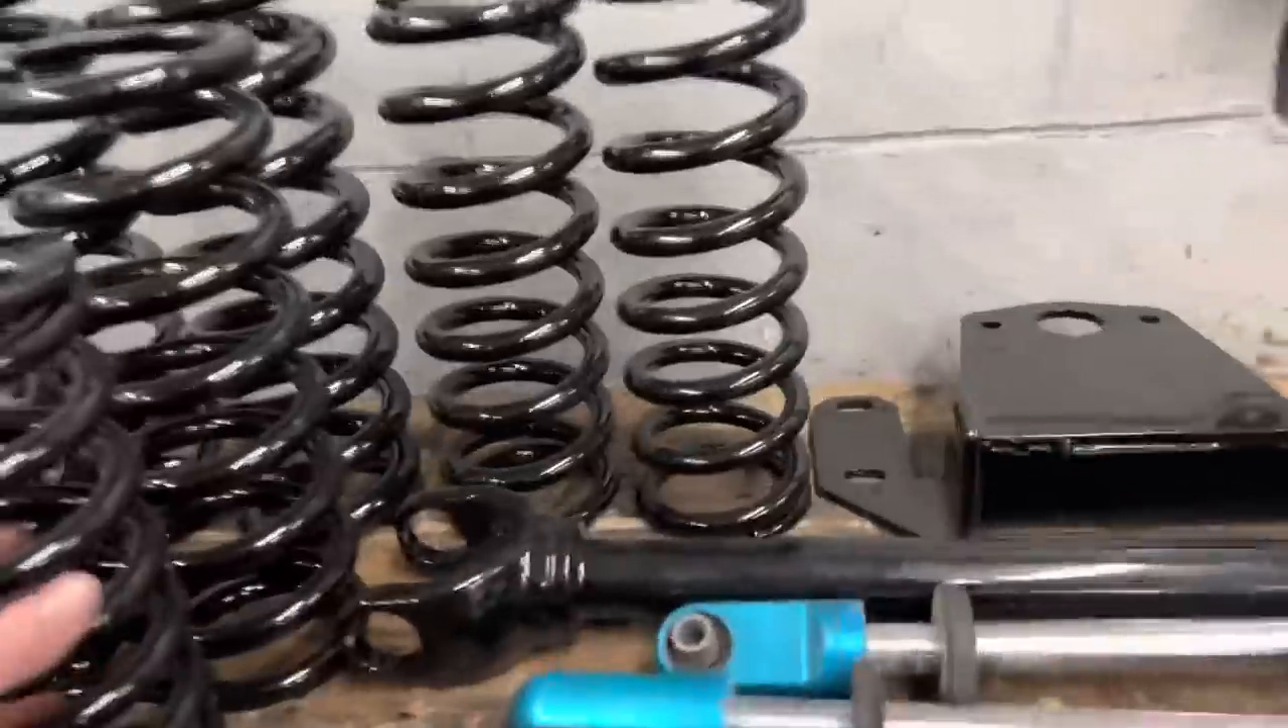And then the coilovers are out Those got to get cleaned And the springs have to get put on them.